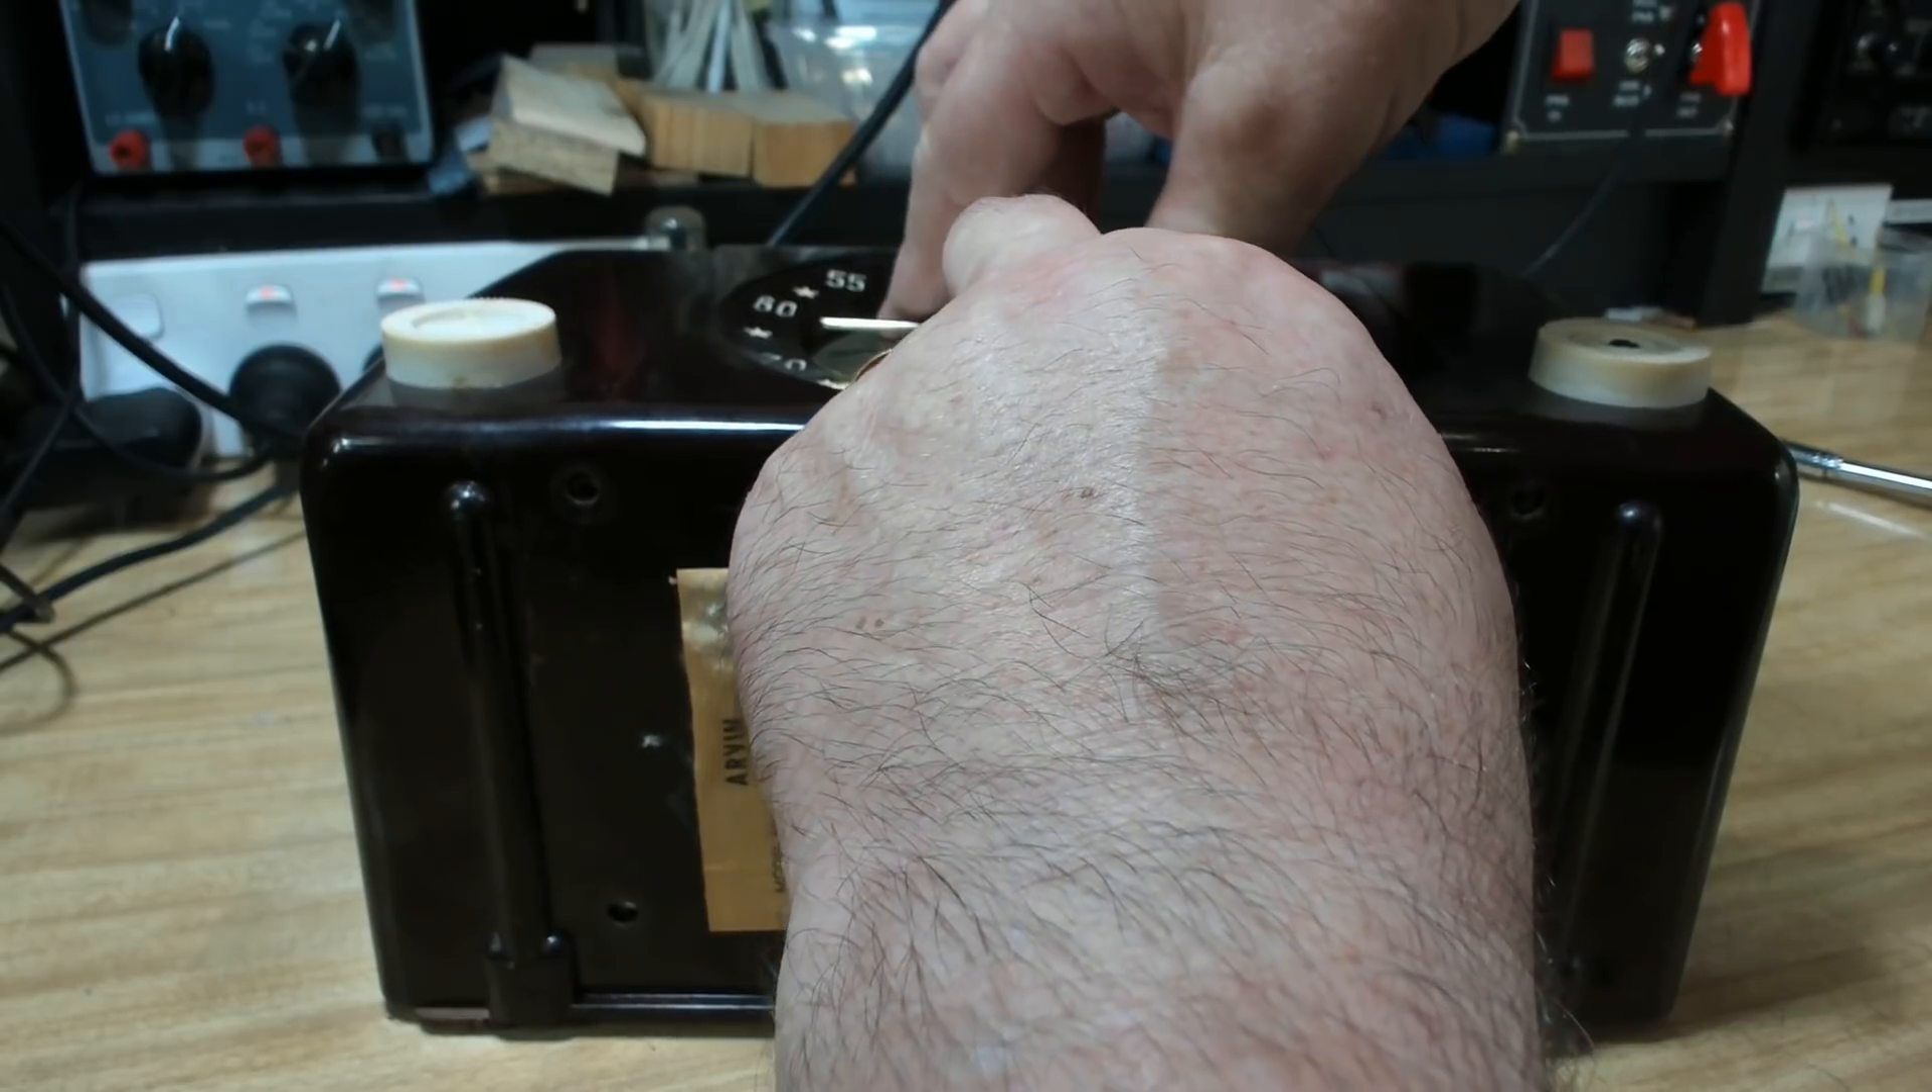I've left the knobs on. I can't get them off.